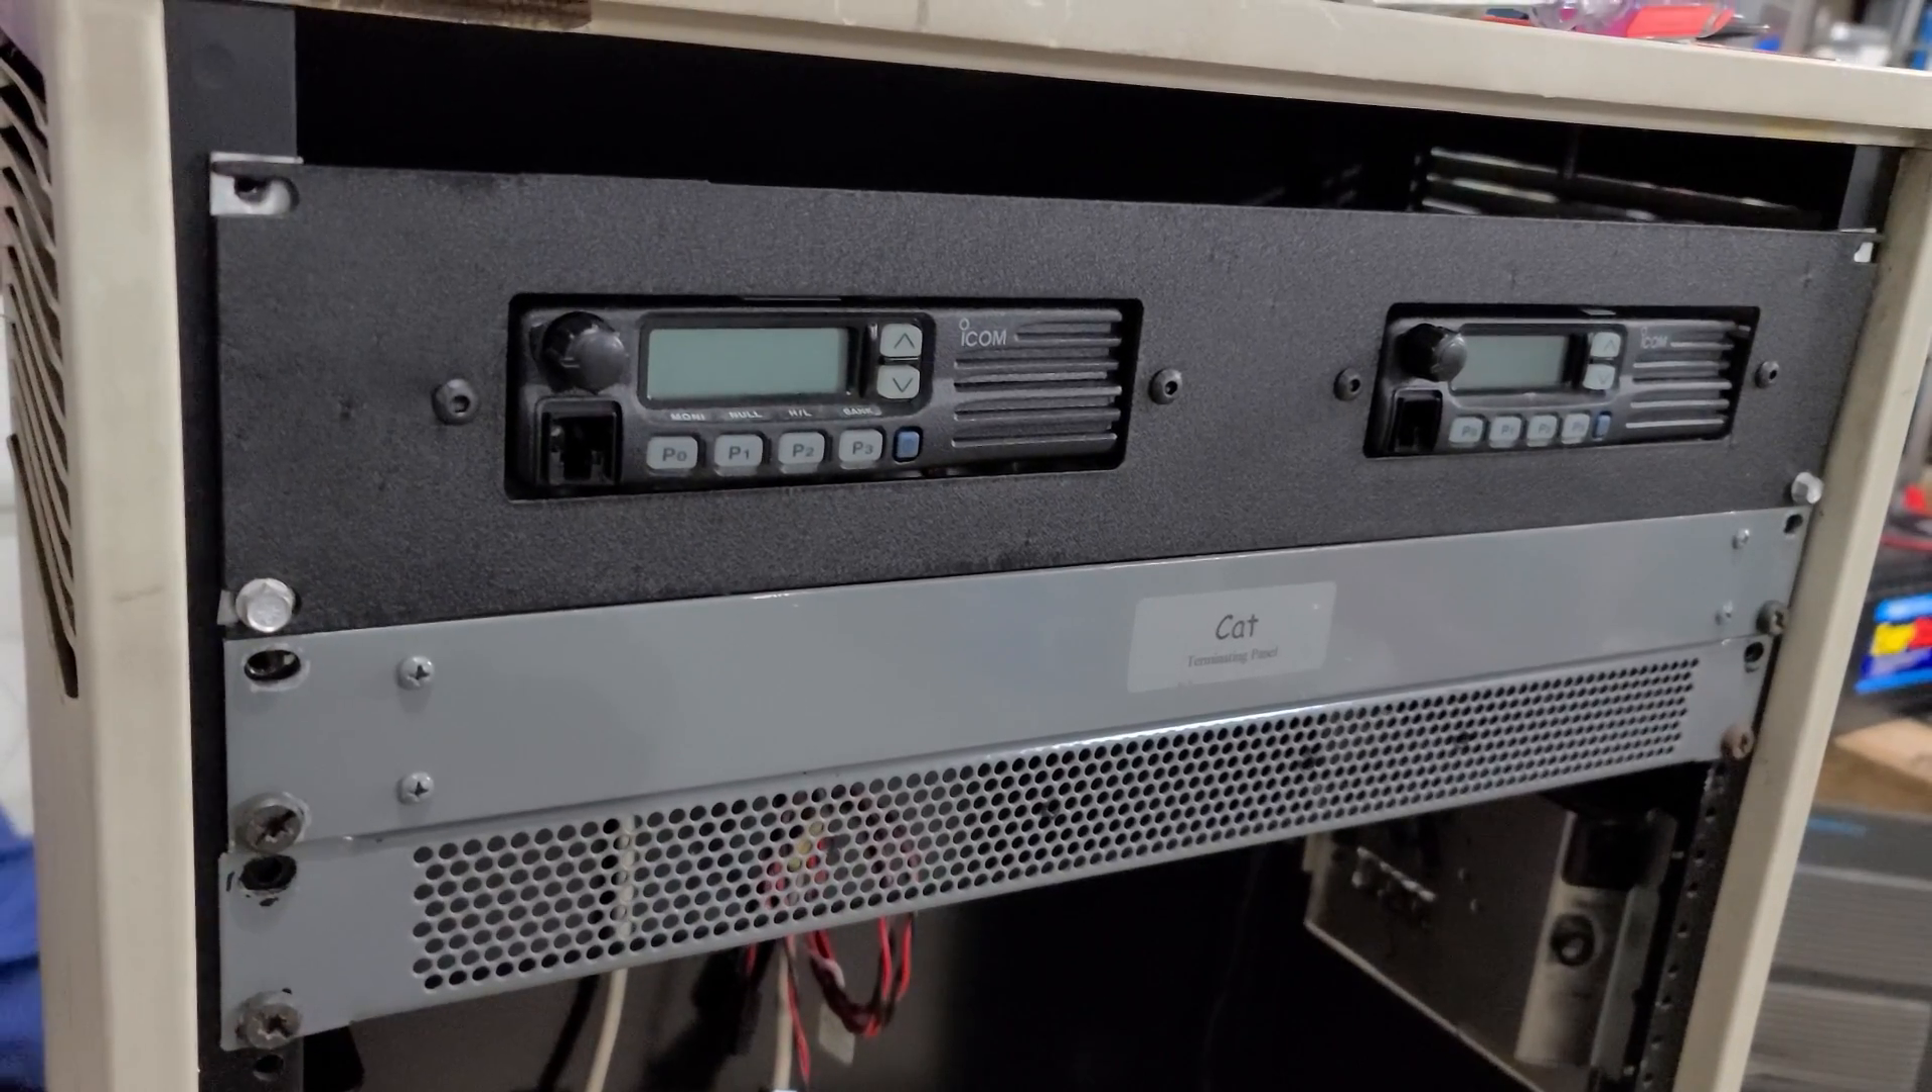So now you can kind of see how the radios are installed here.